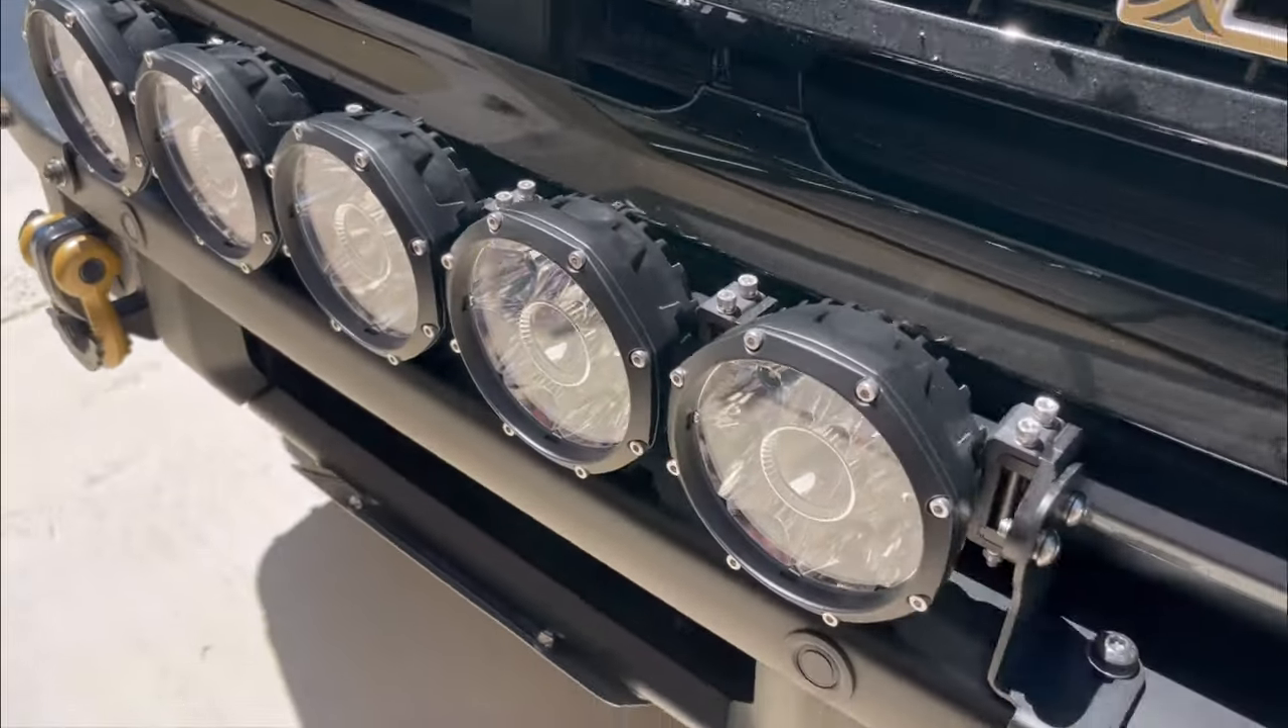This is what it looks like when the light bar is installed.